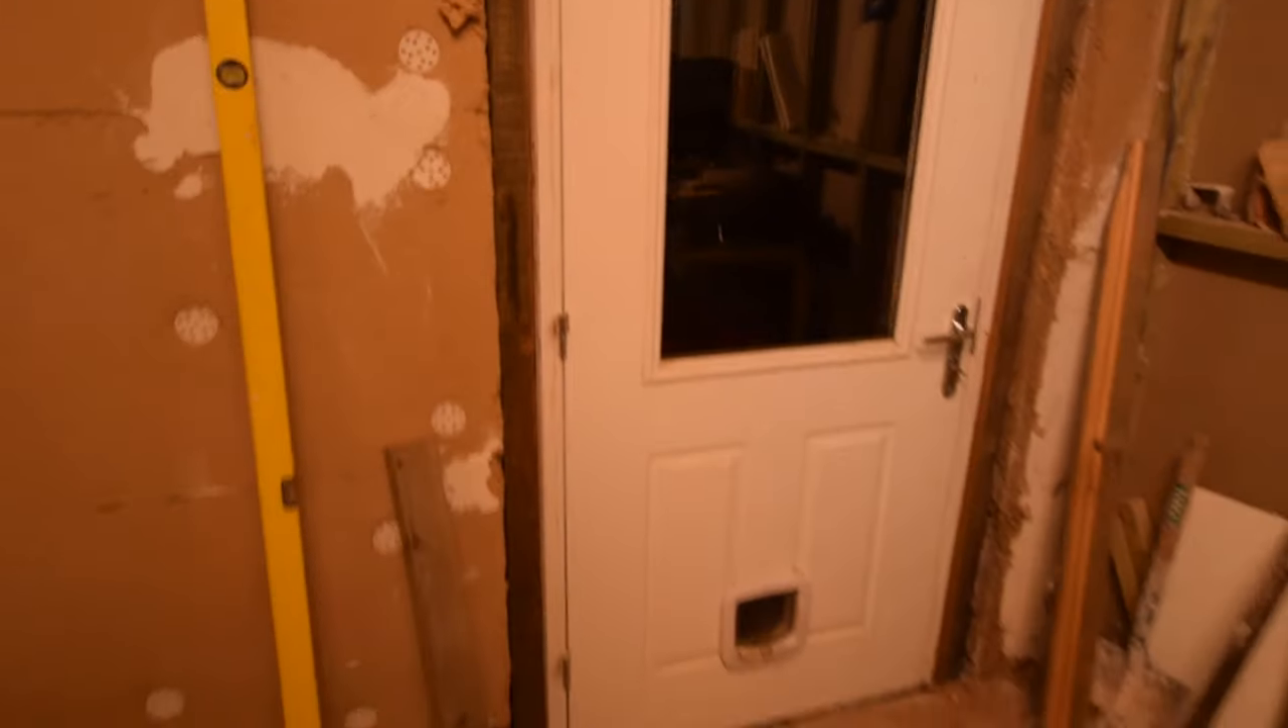I've just temporarily put that PVC door back in.